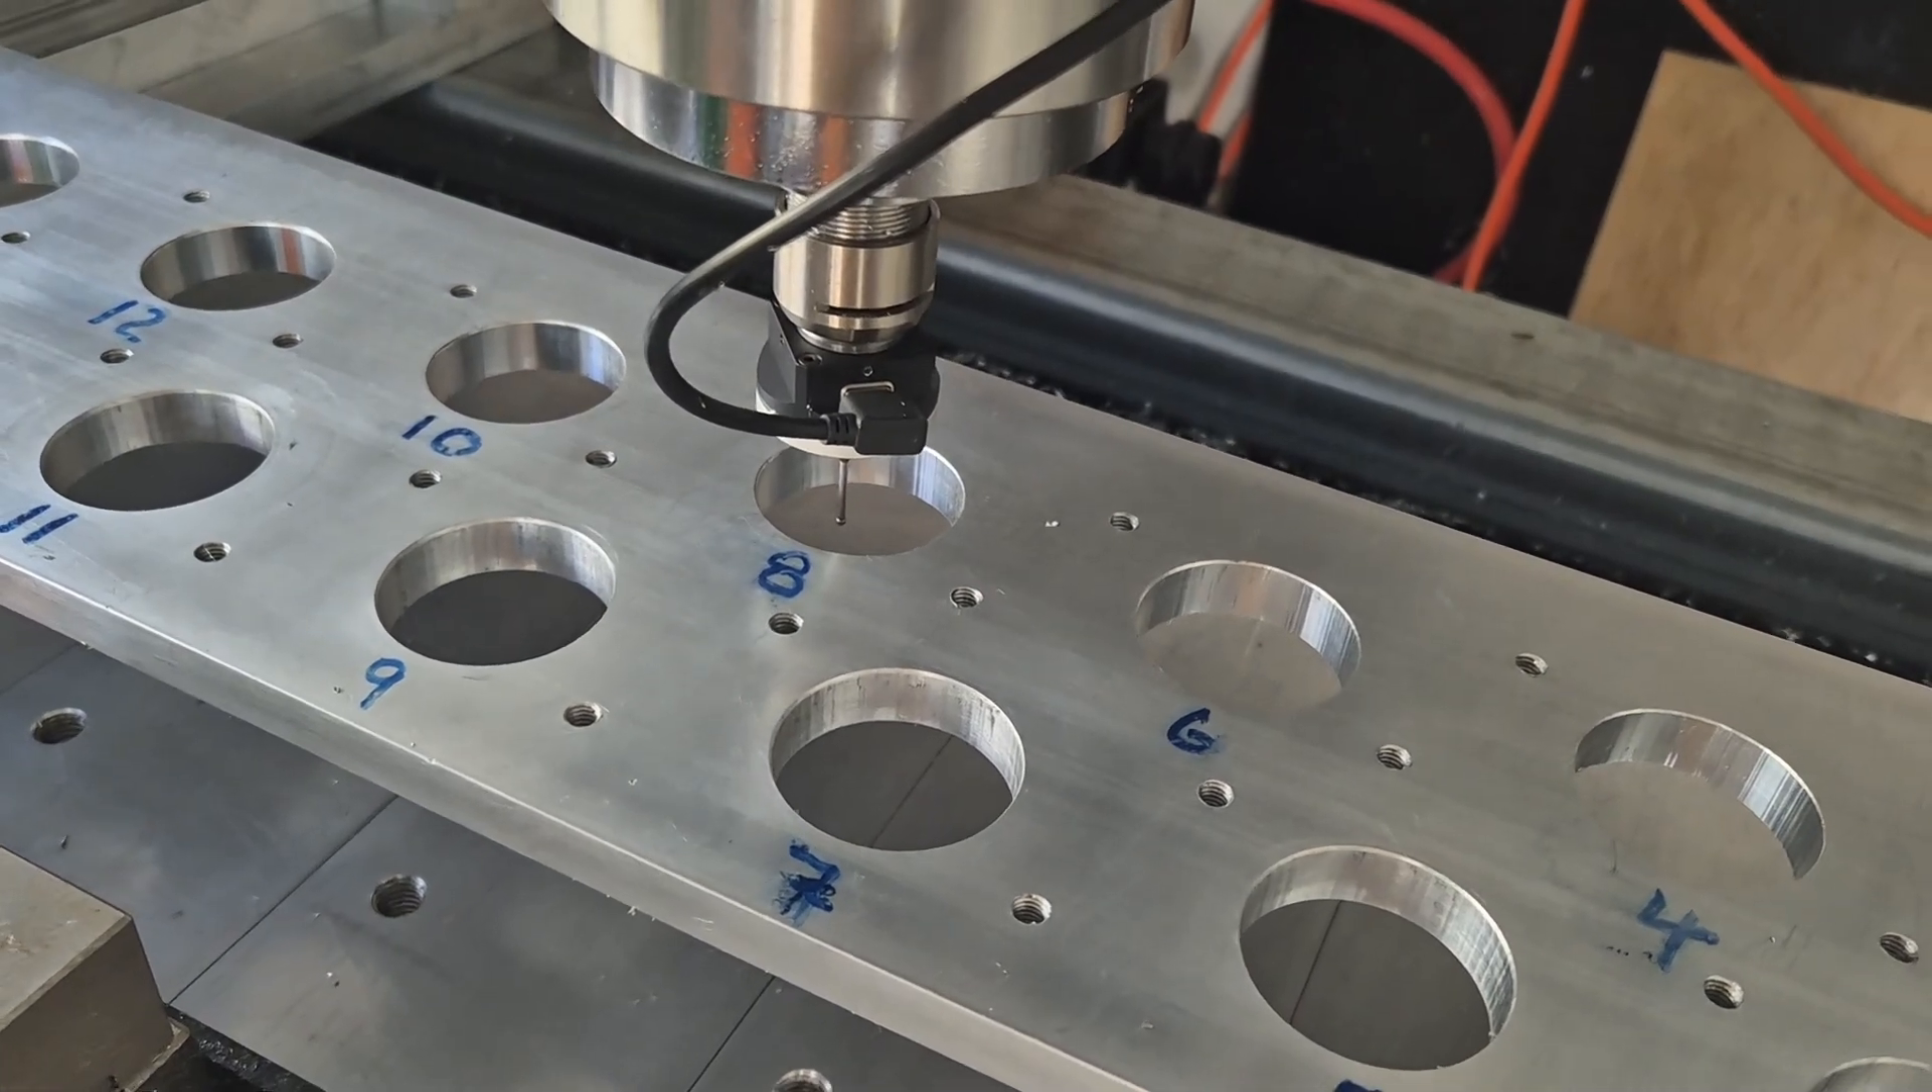And so, with all the tool holder inserts removed, I have to reprobe all the tool holder holes in the rack to confirm their position.